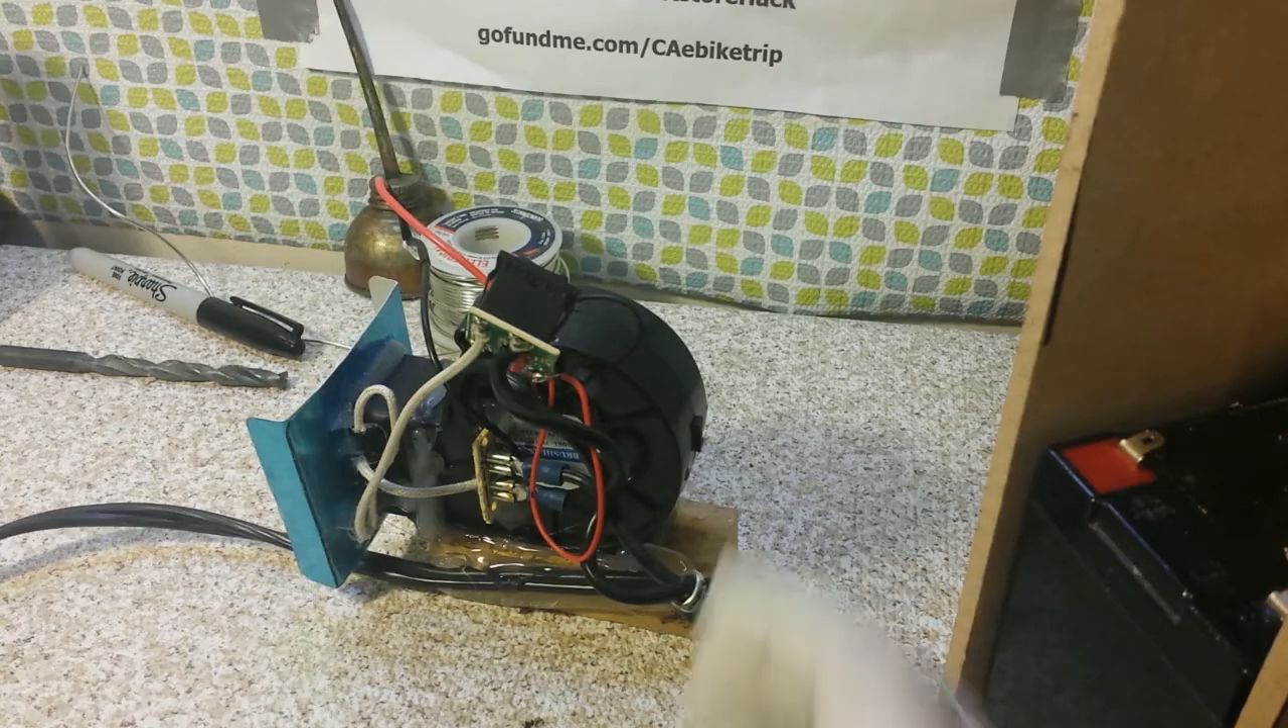I took all the guts from the heater unit and glued them down put them on the board.